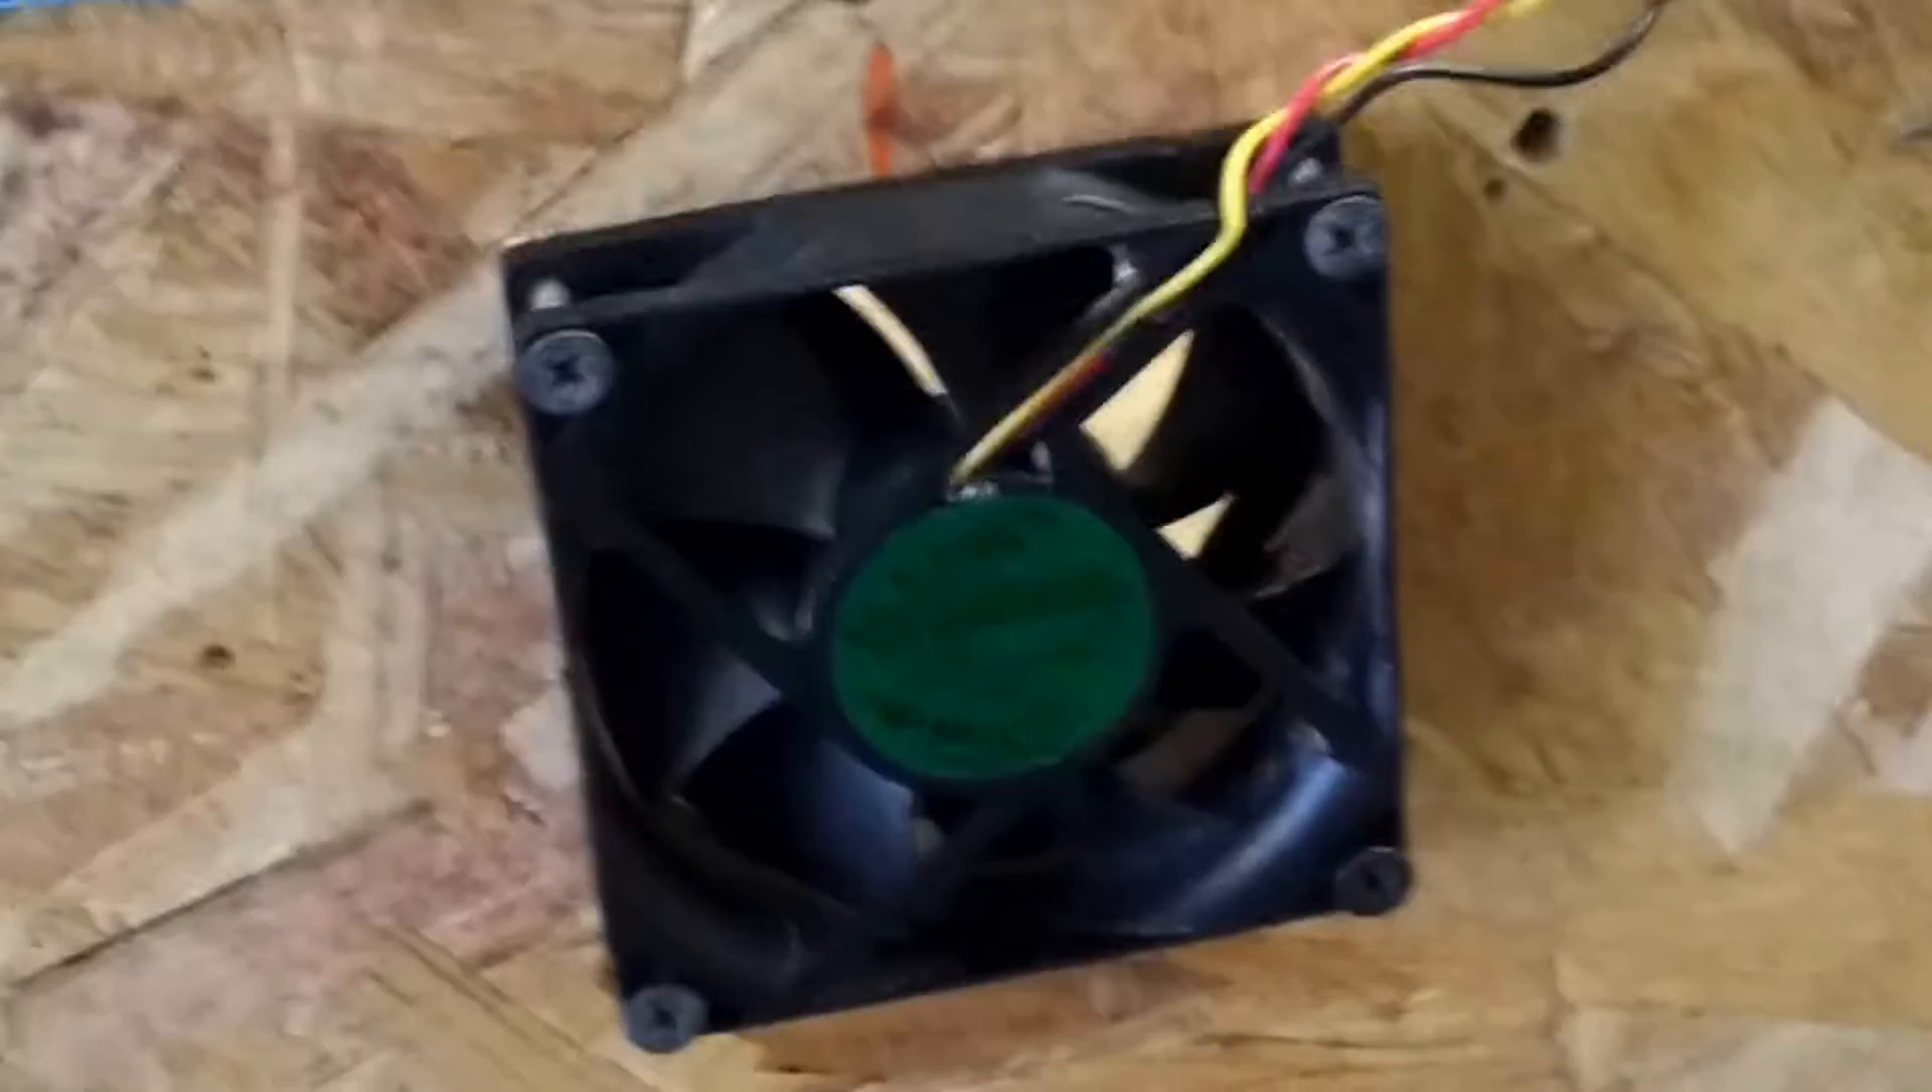I've attached this little fan with four drywall screws.